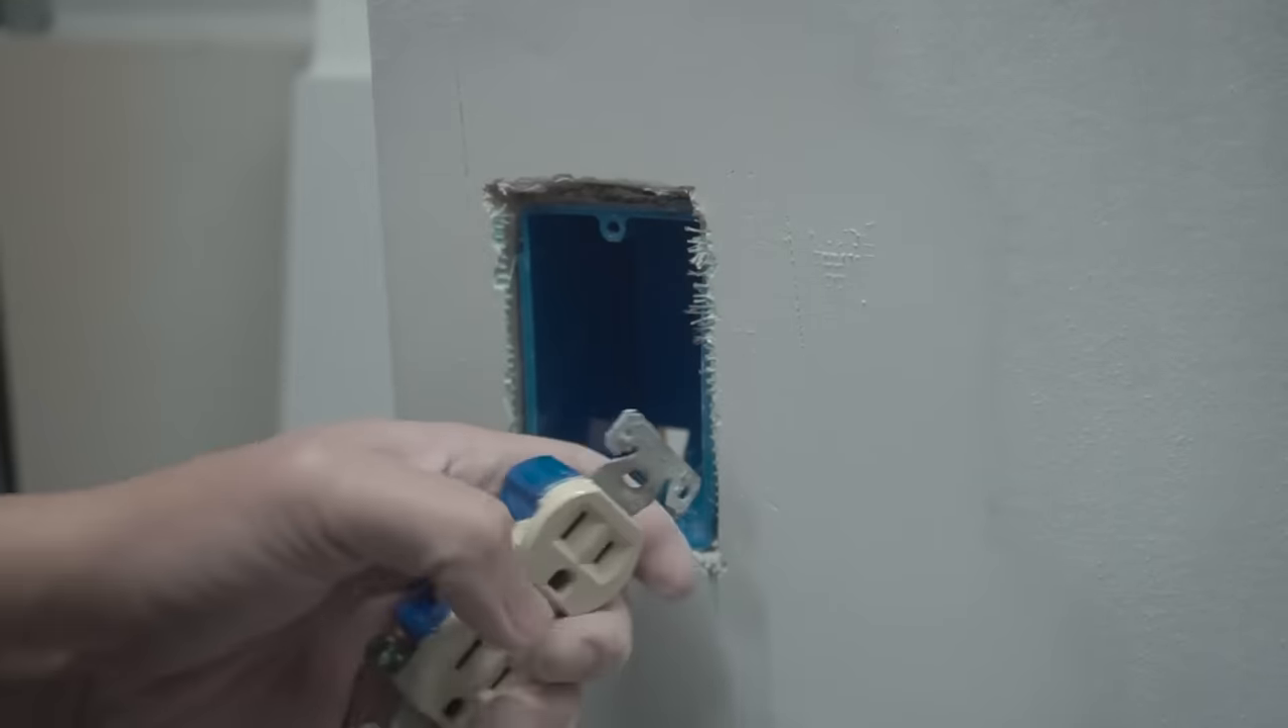Let's pretend that the drywall around this is nice and even, but the J box is still a little pushed inwards.